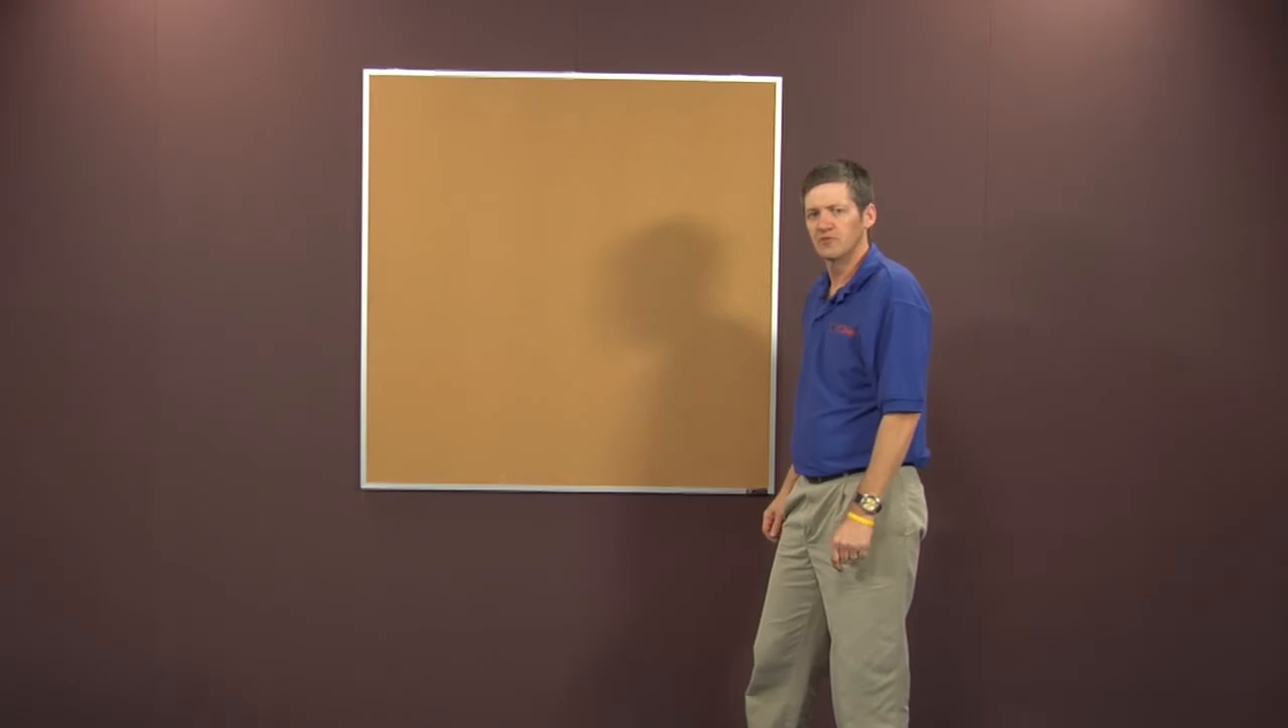Now your tack board's installed and it's ready to be used.